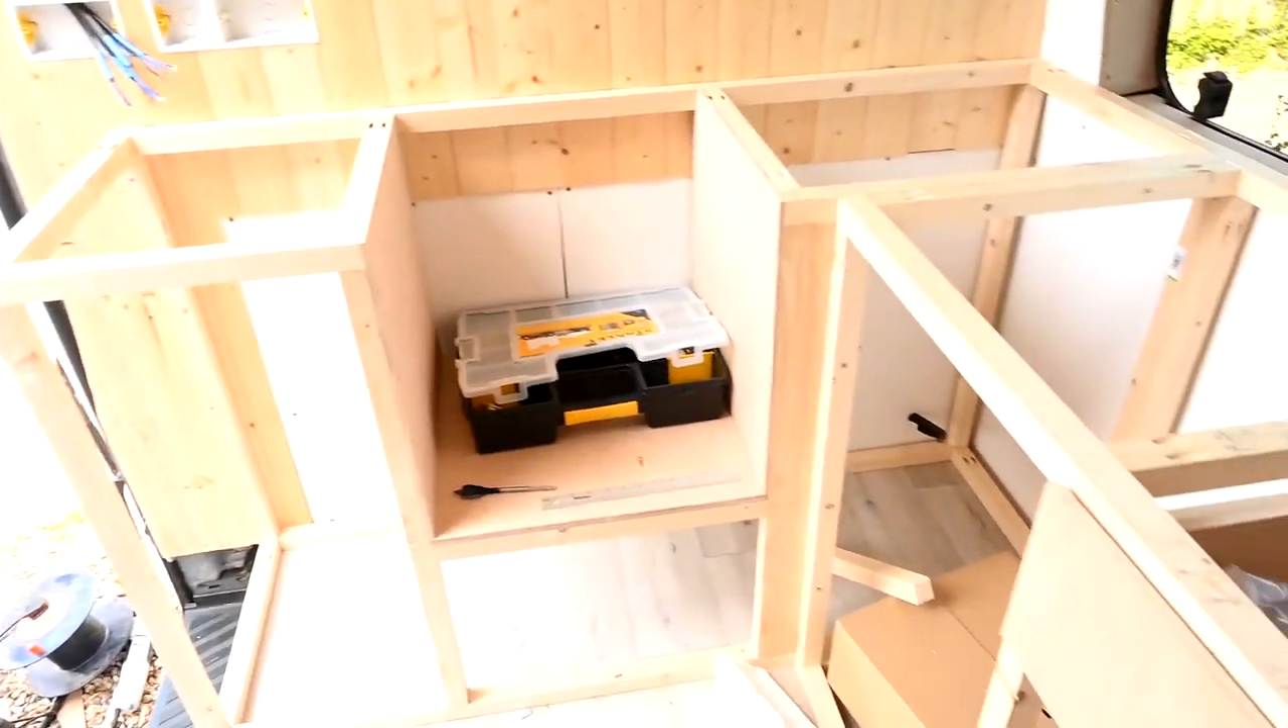So obviously this is just the basic framing and the base and the start of the kitchen counter.